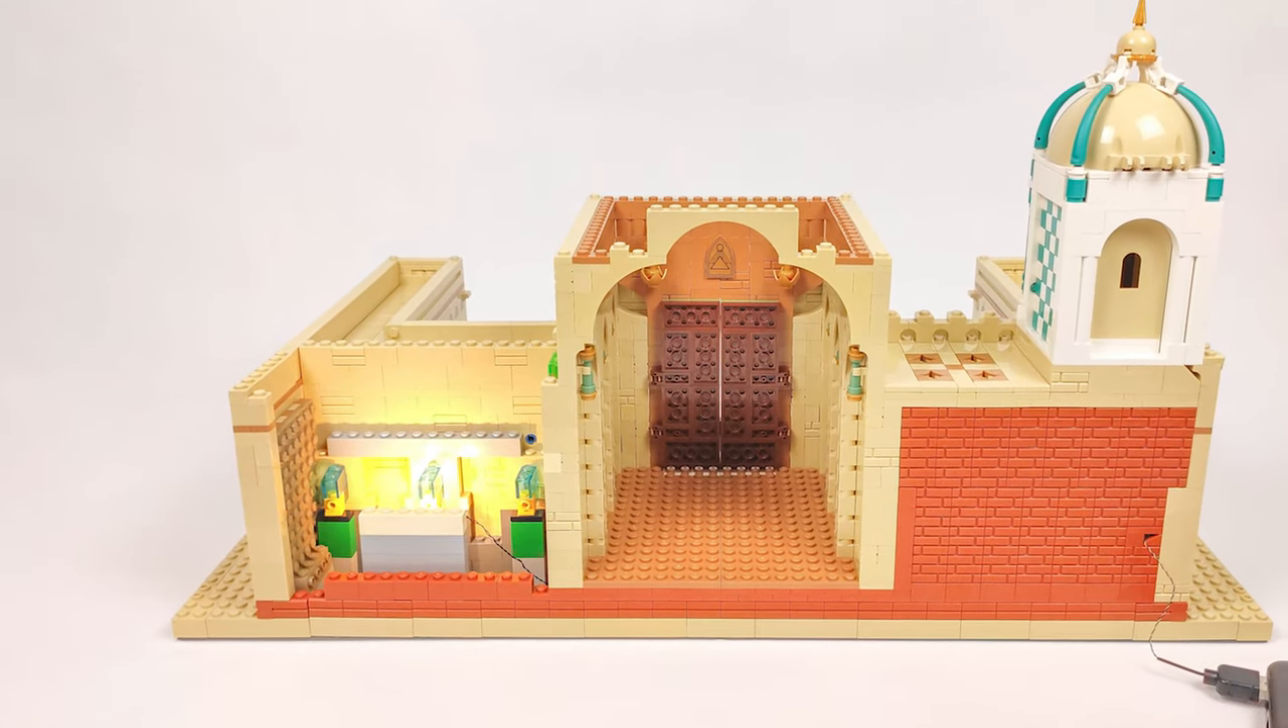The only thing left here is to make a mosaic on the floor.